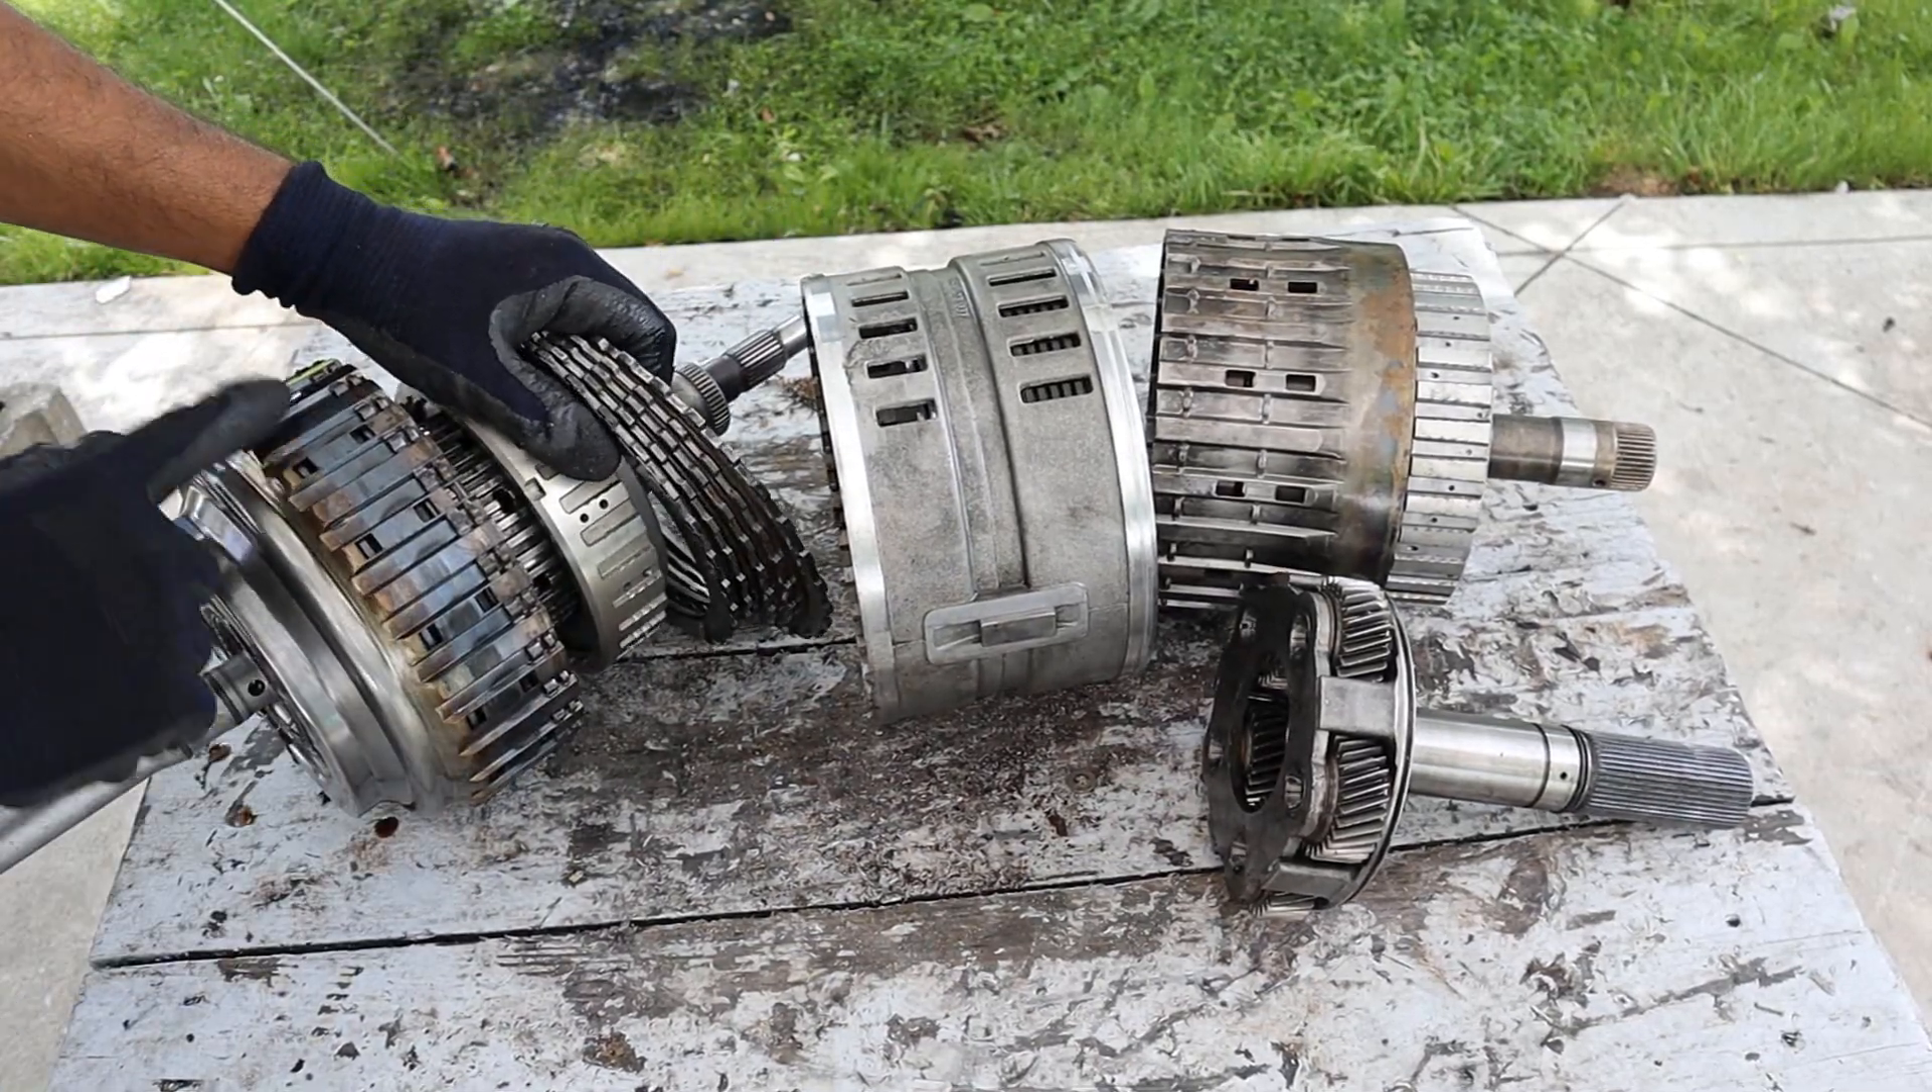Alright so here we've got most of the transmission all taken apart.